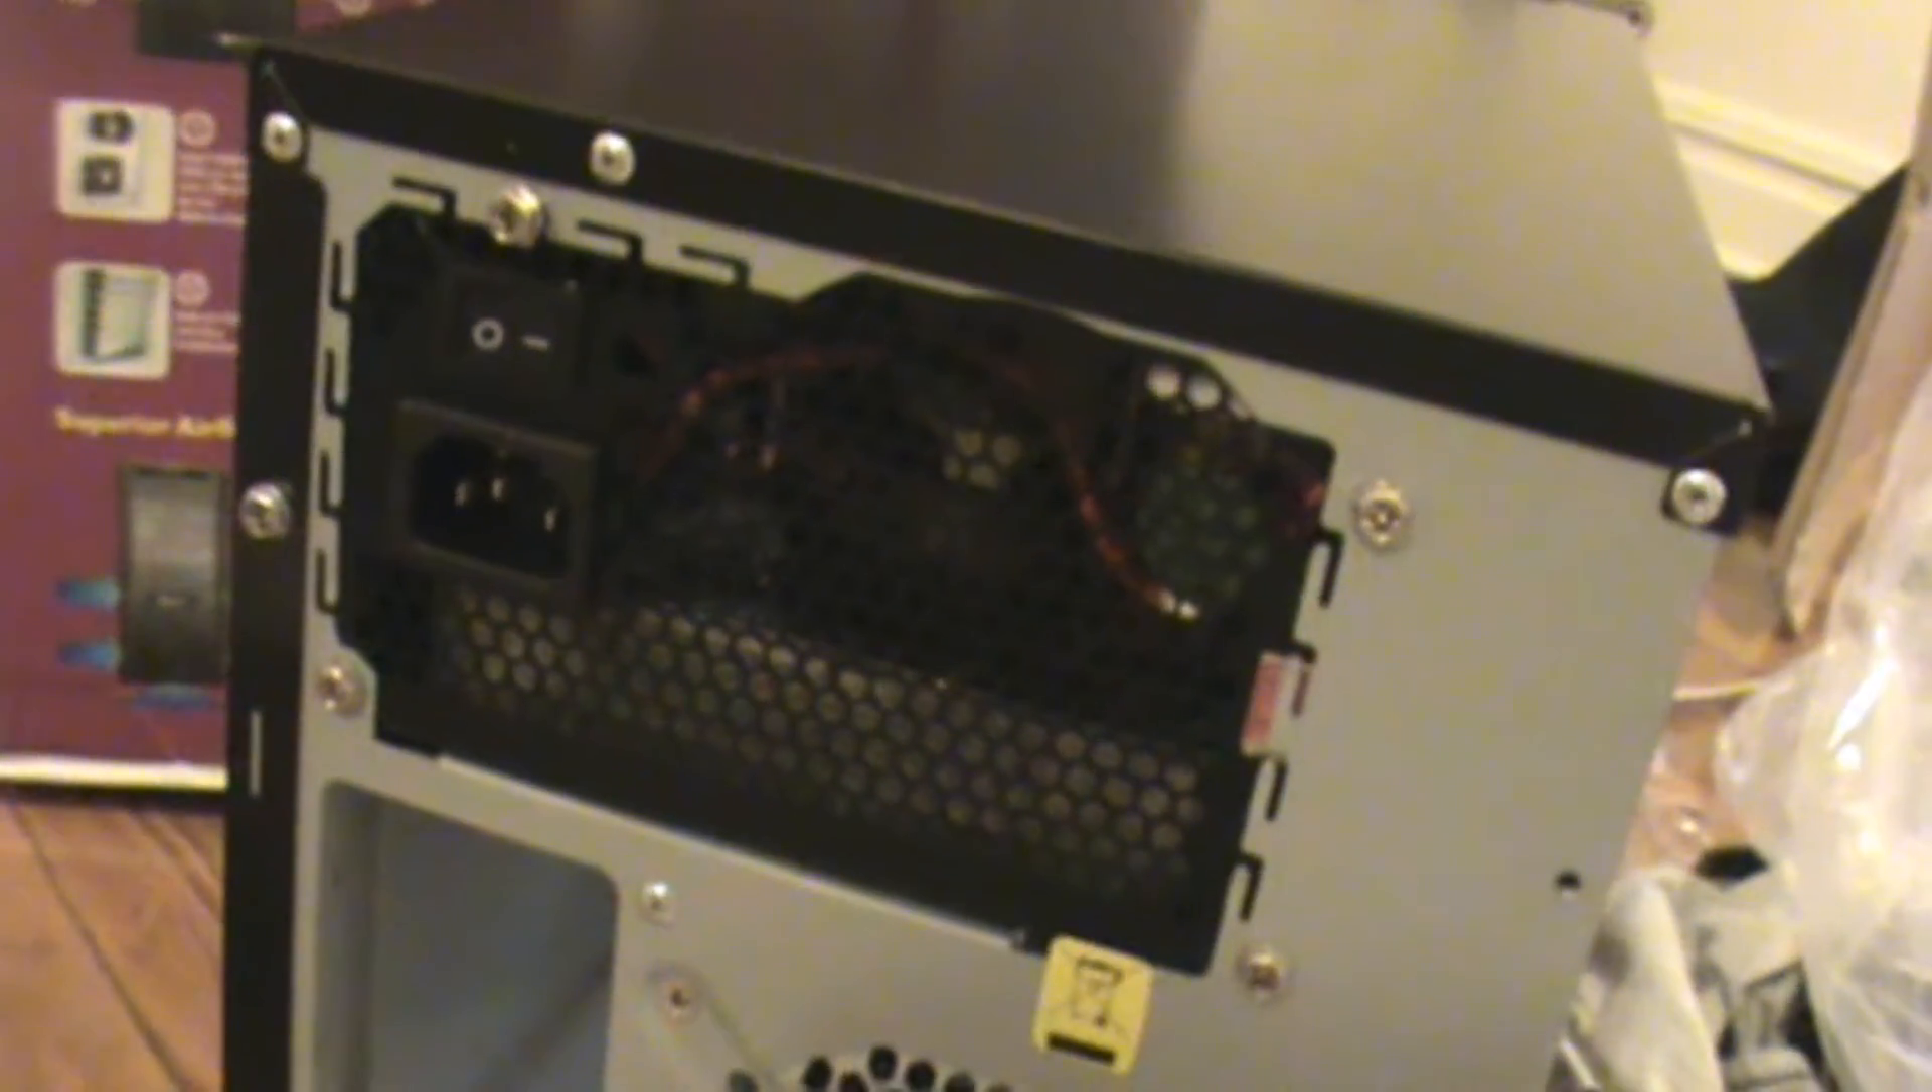New power supply has been installed with precision.